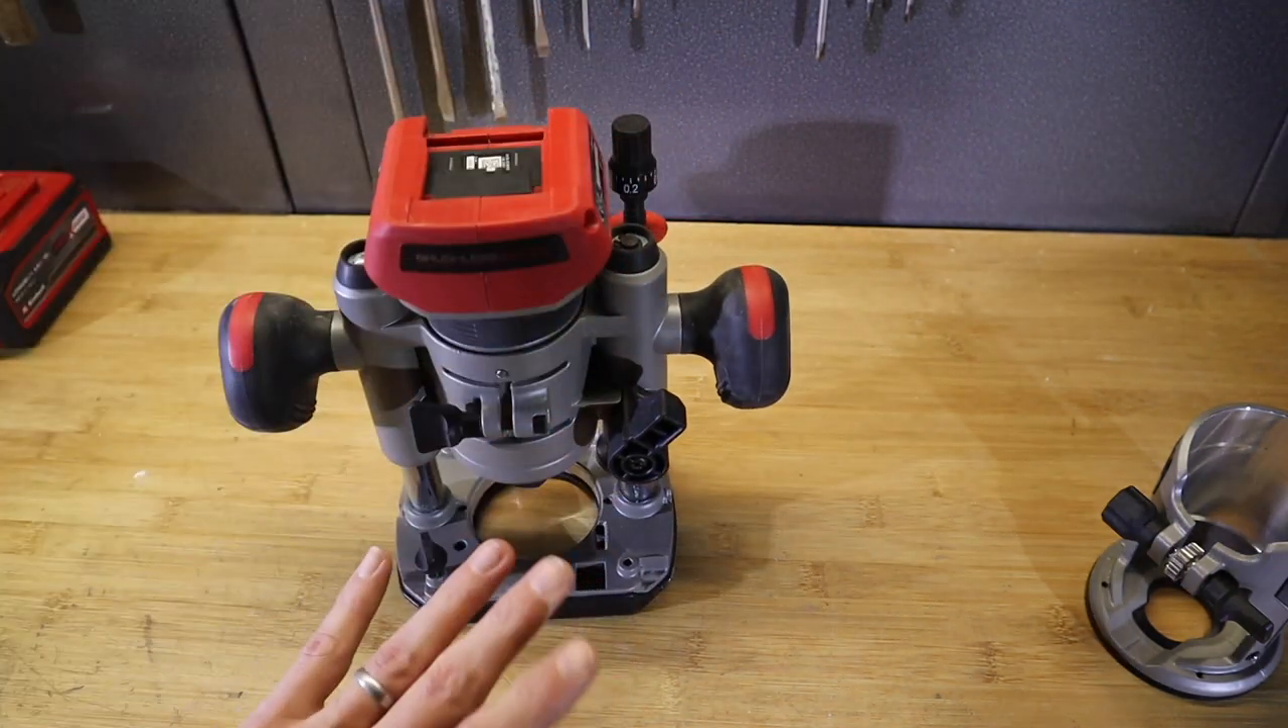That's basically your plunge router assembled.